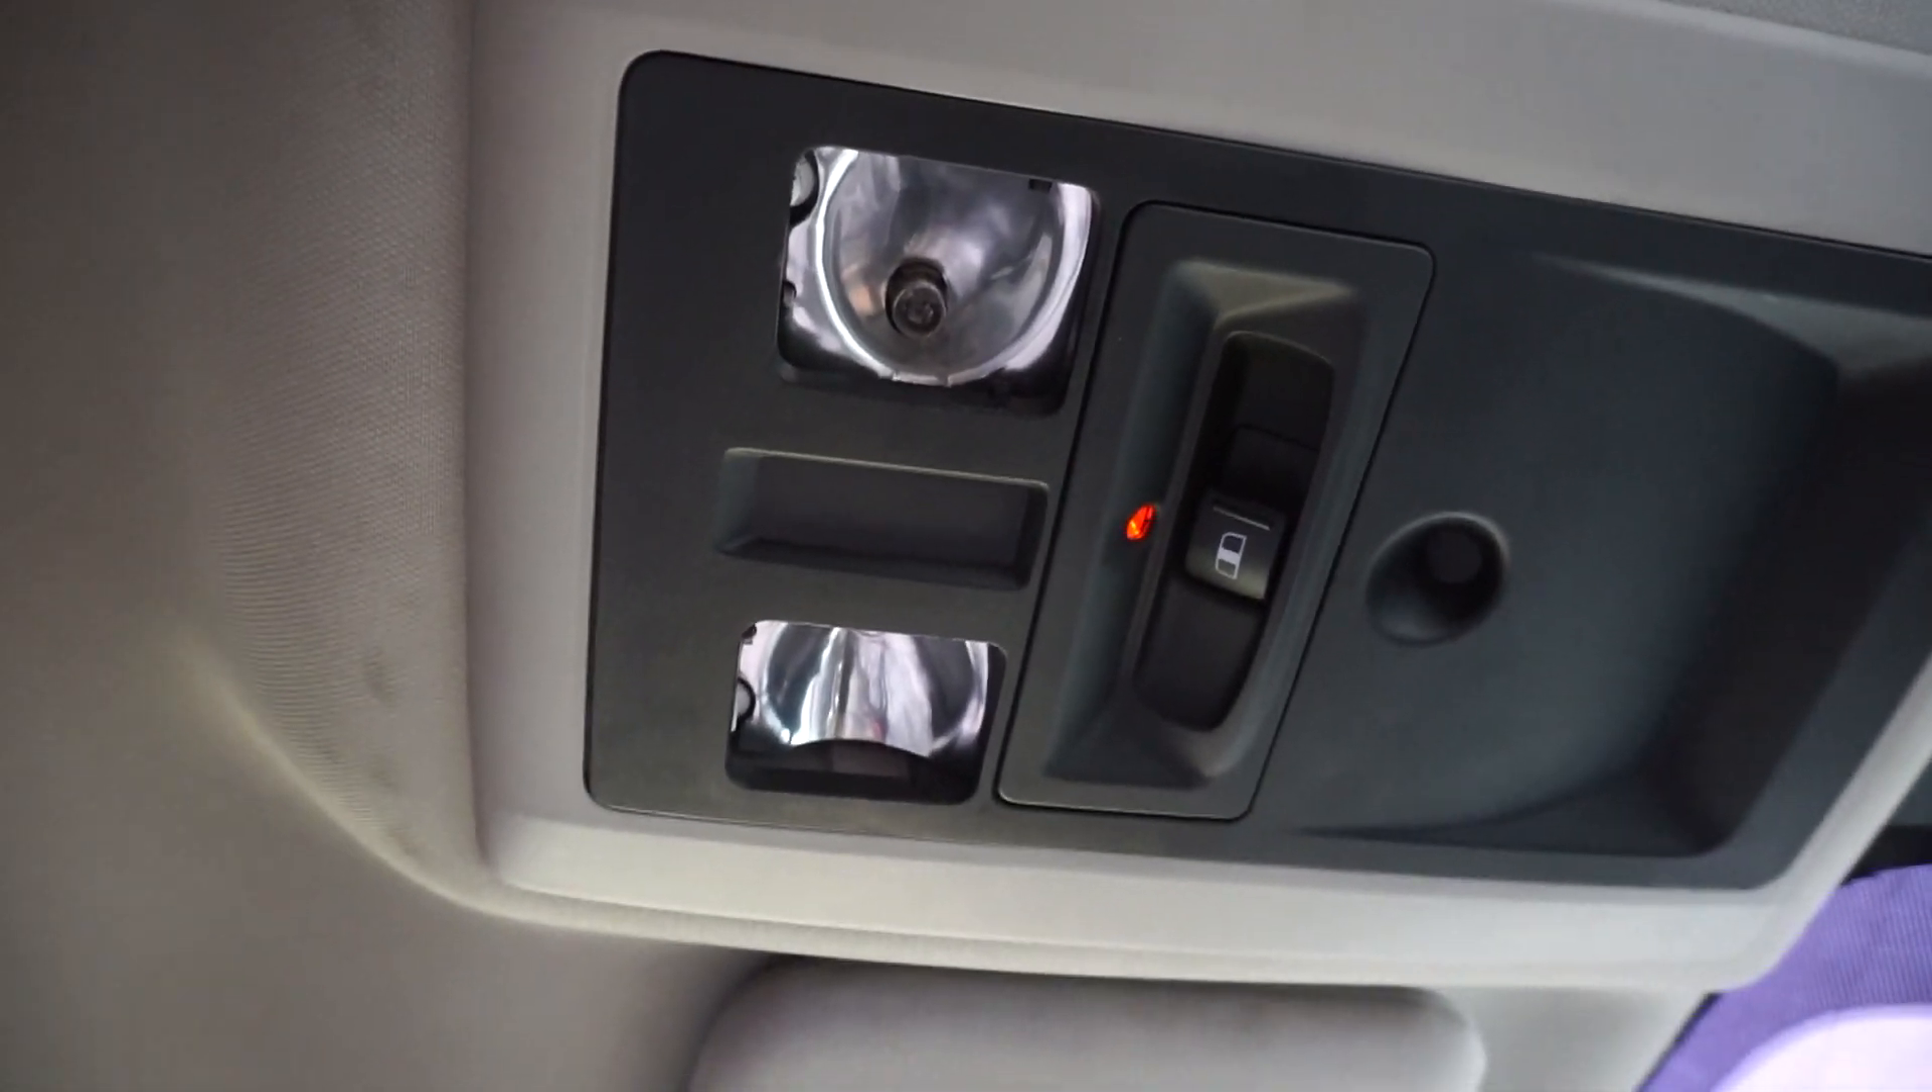All we got to do is put the lenses back on our spot lamps here and clean off my greasy fingerprints.